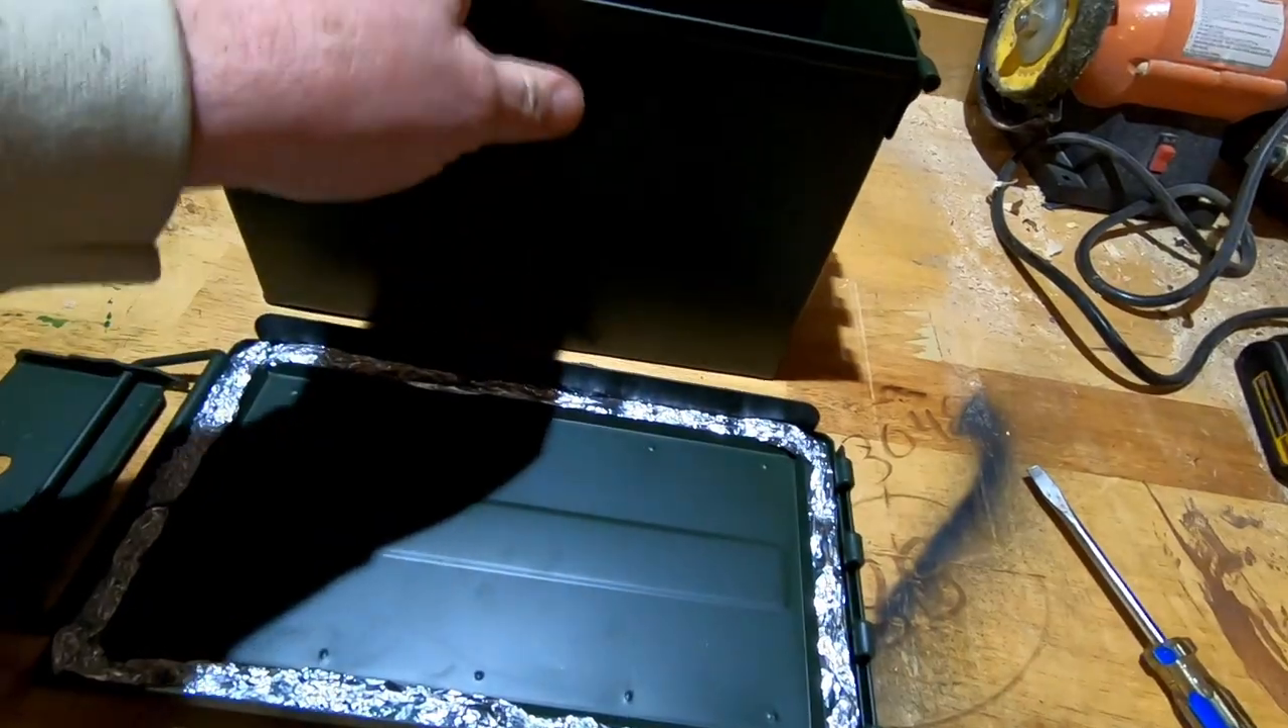So now we have the tin foil going all the way around.